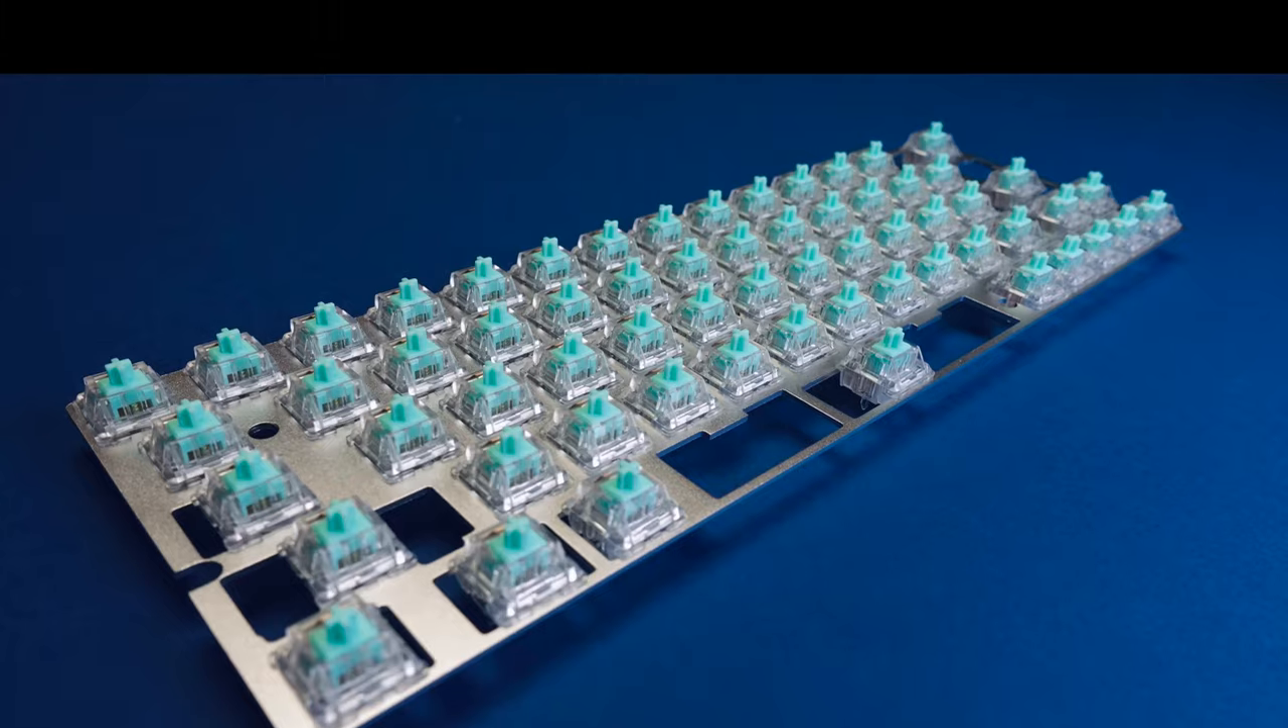Once all the switches have been reassembled I simply snapped them onto the plate which is going to keep the switches in place for soldering.